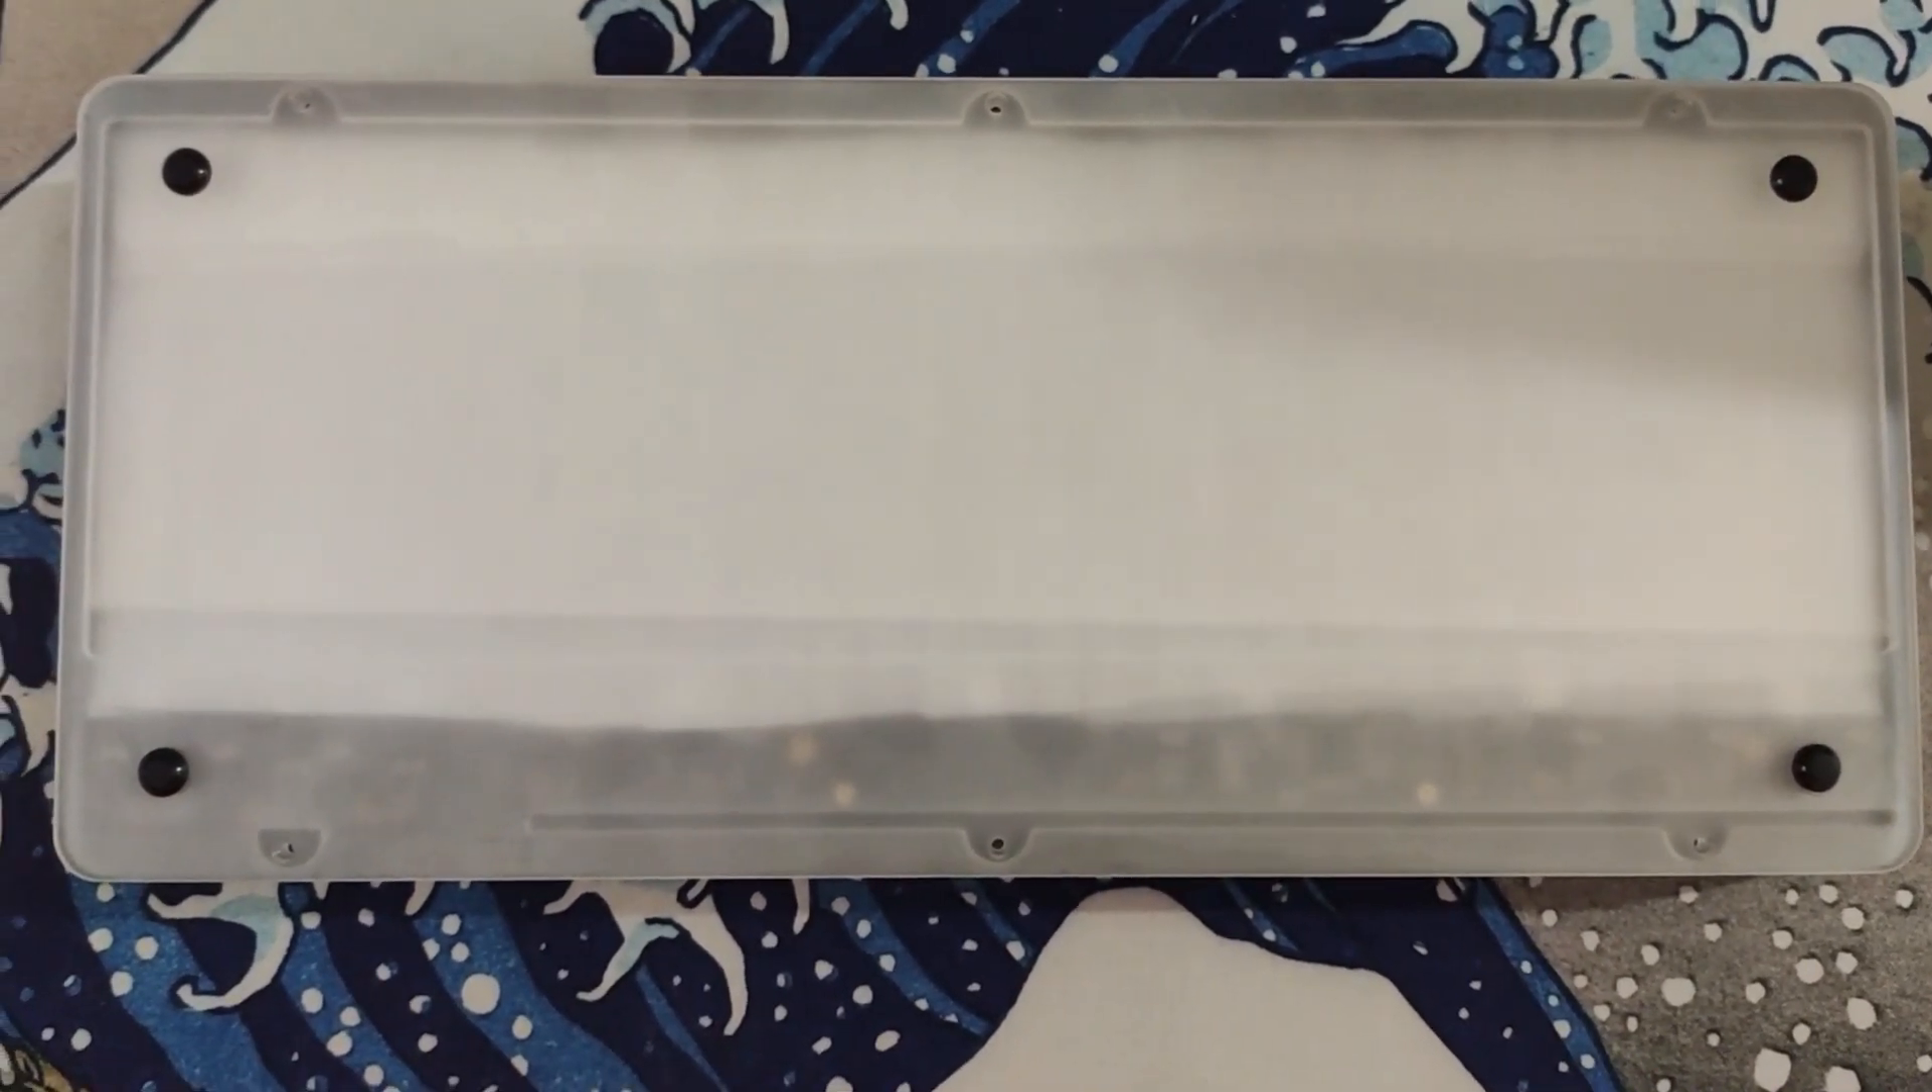And this is how it looks like with the acrylic back plate on the case.